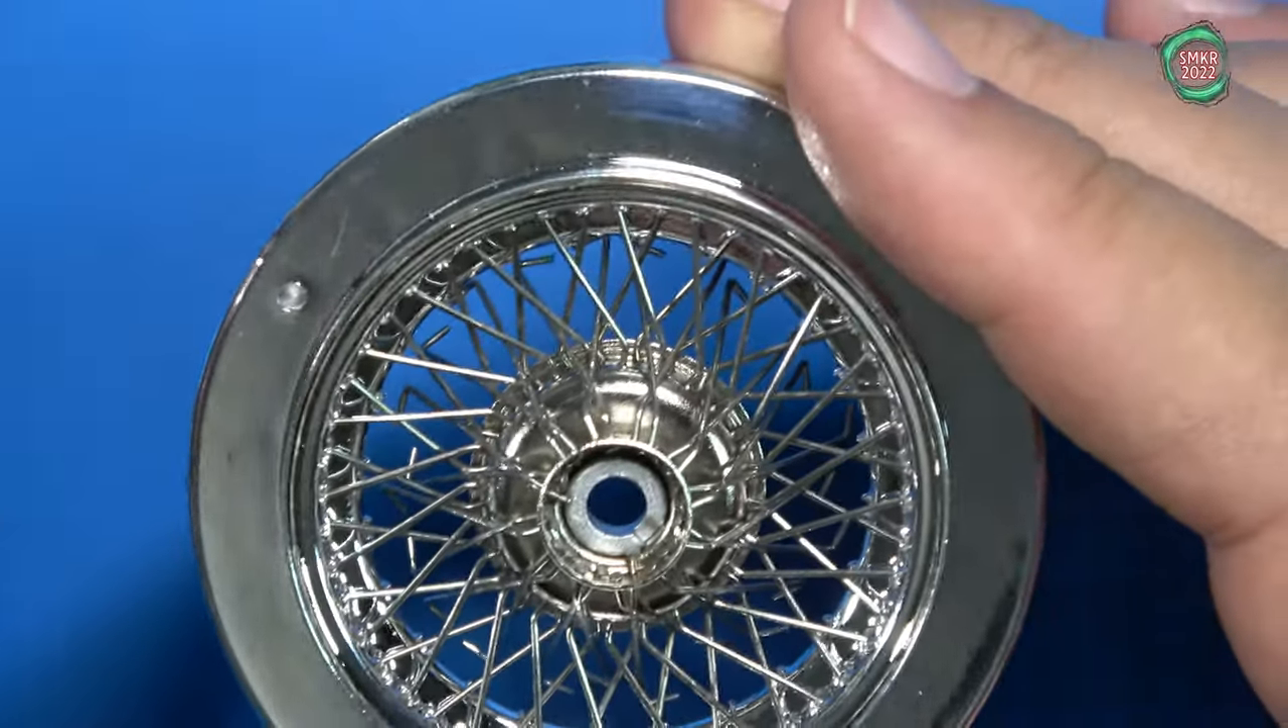All the spokes are inserted. And they're all freely floating underneath. You can kind of see that.